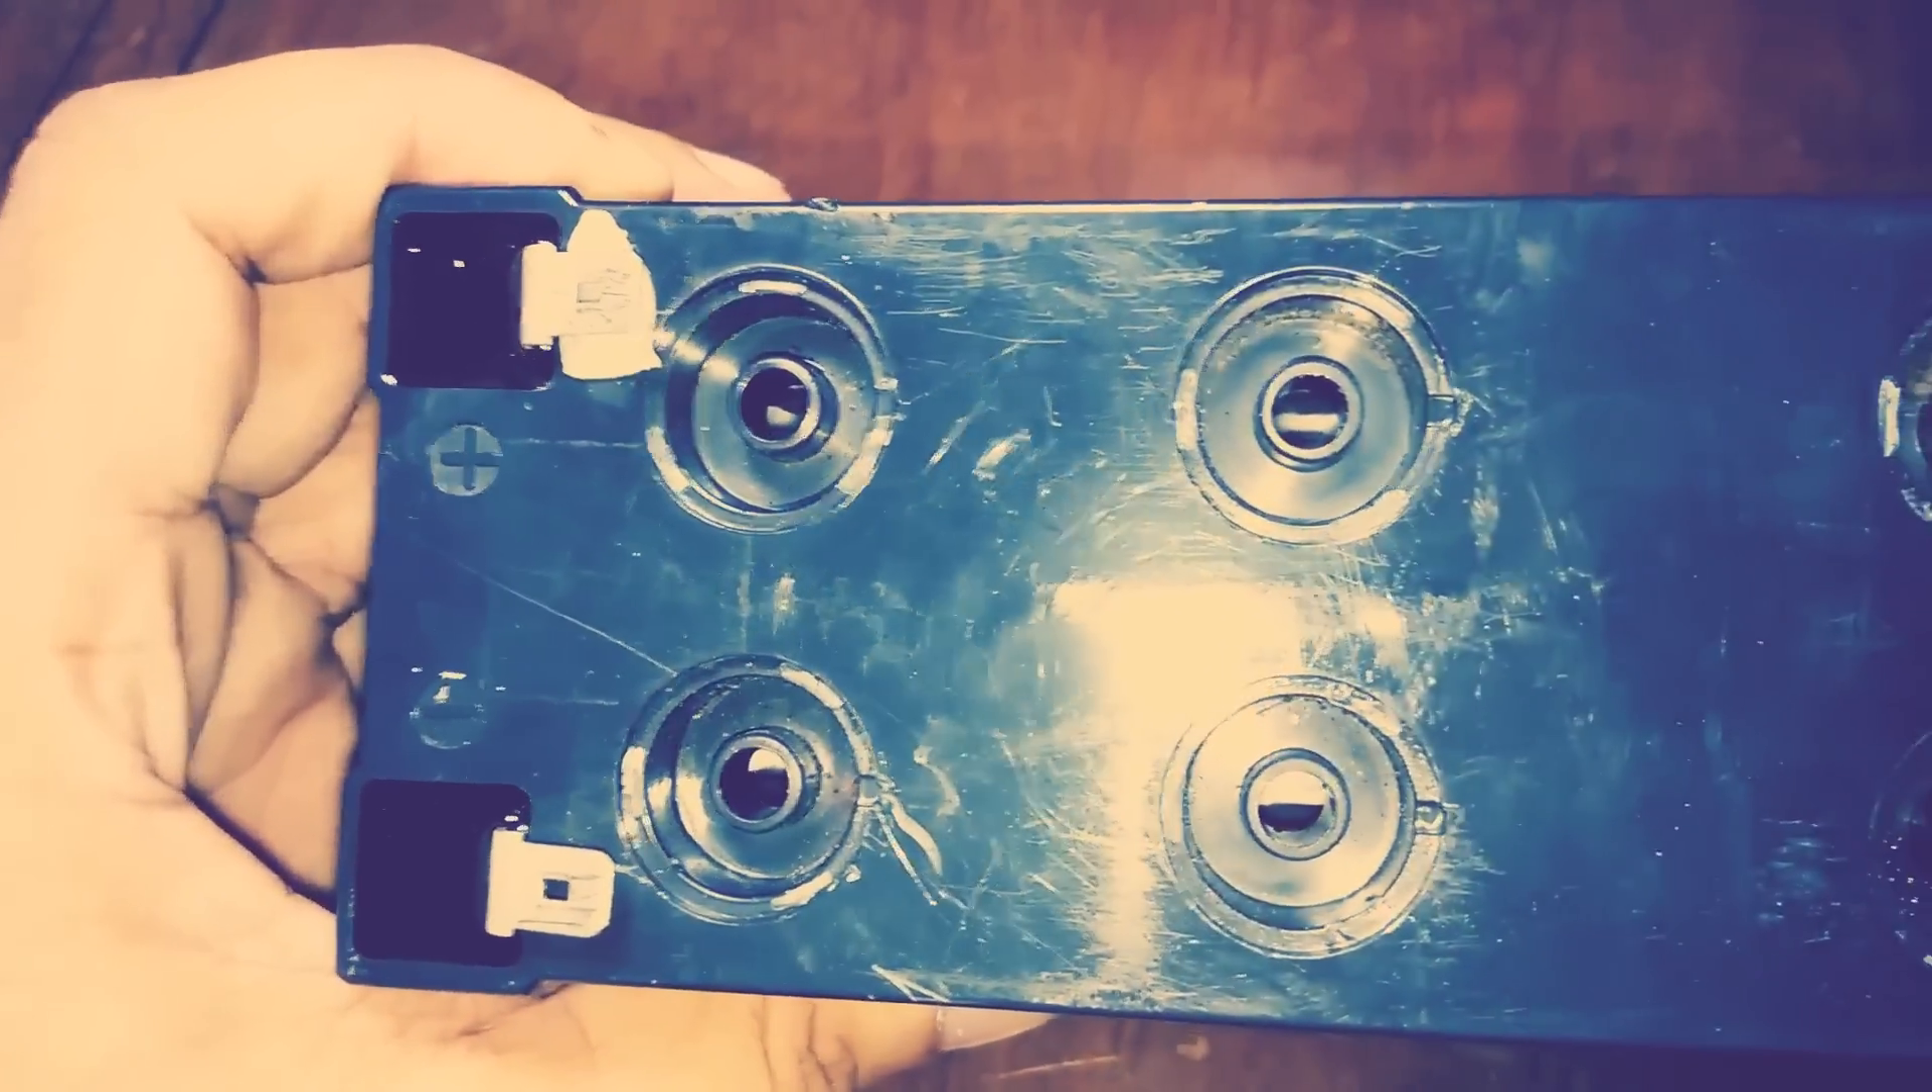Okay all rubber caps are removed and this is inside the battery.